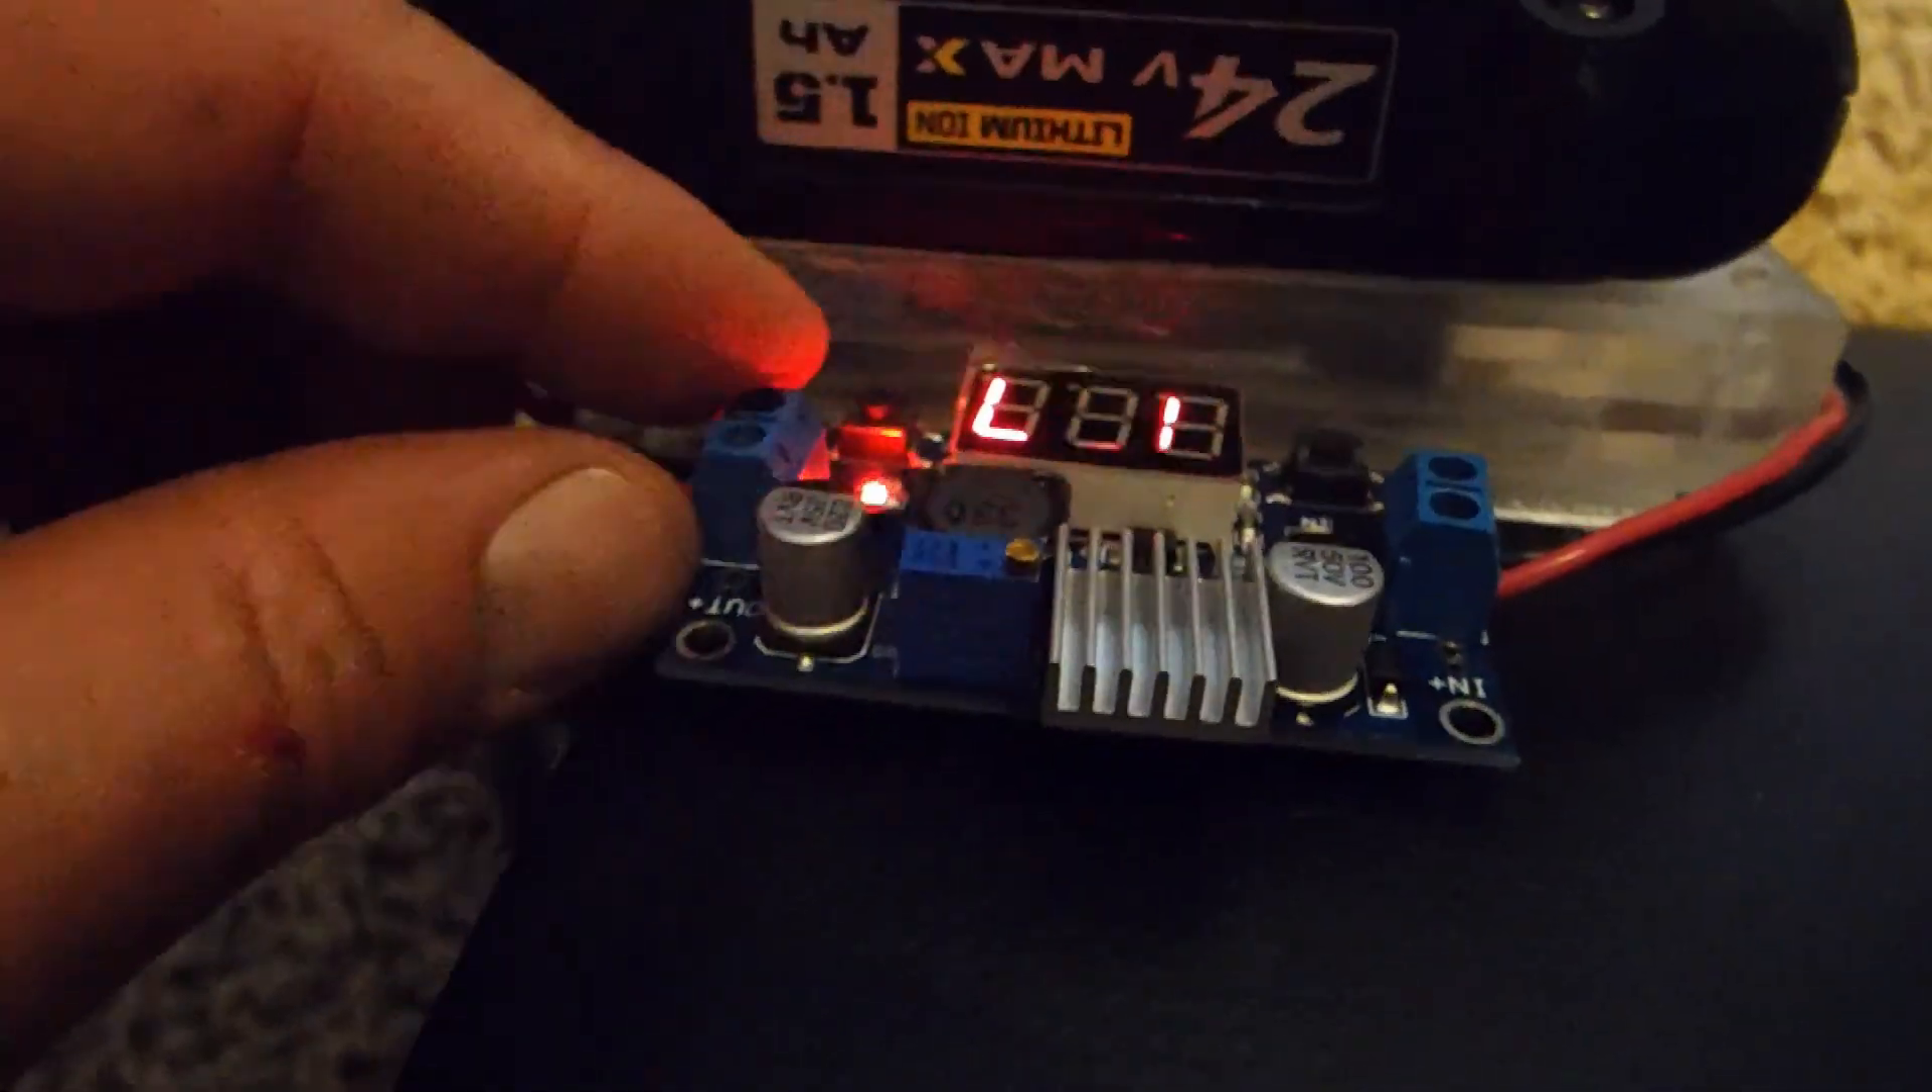So I went ahead and mounted a little heat sink on here.